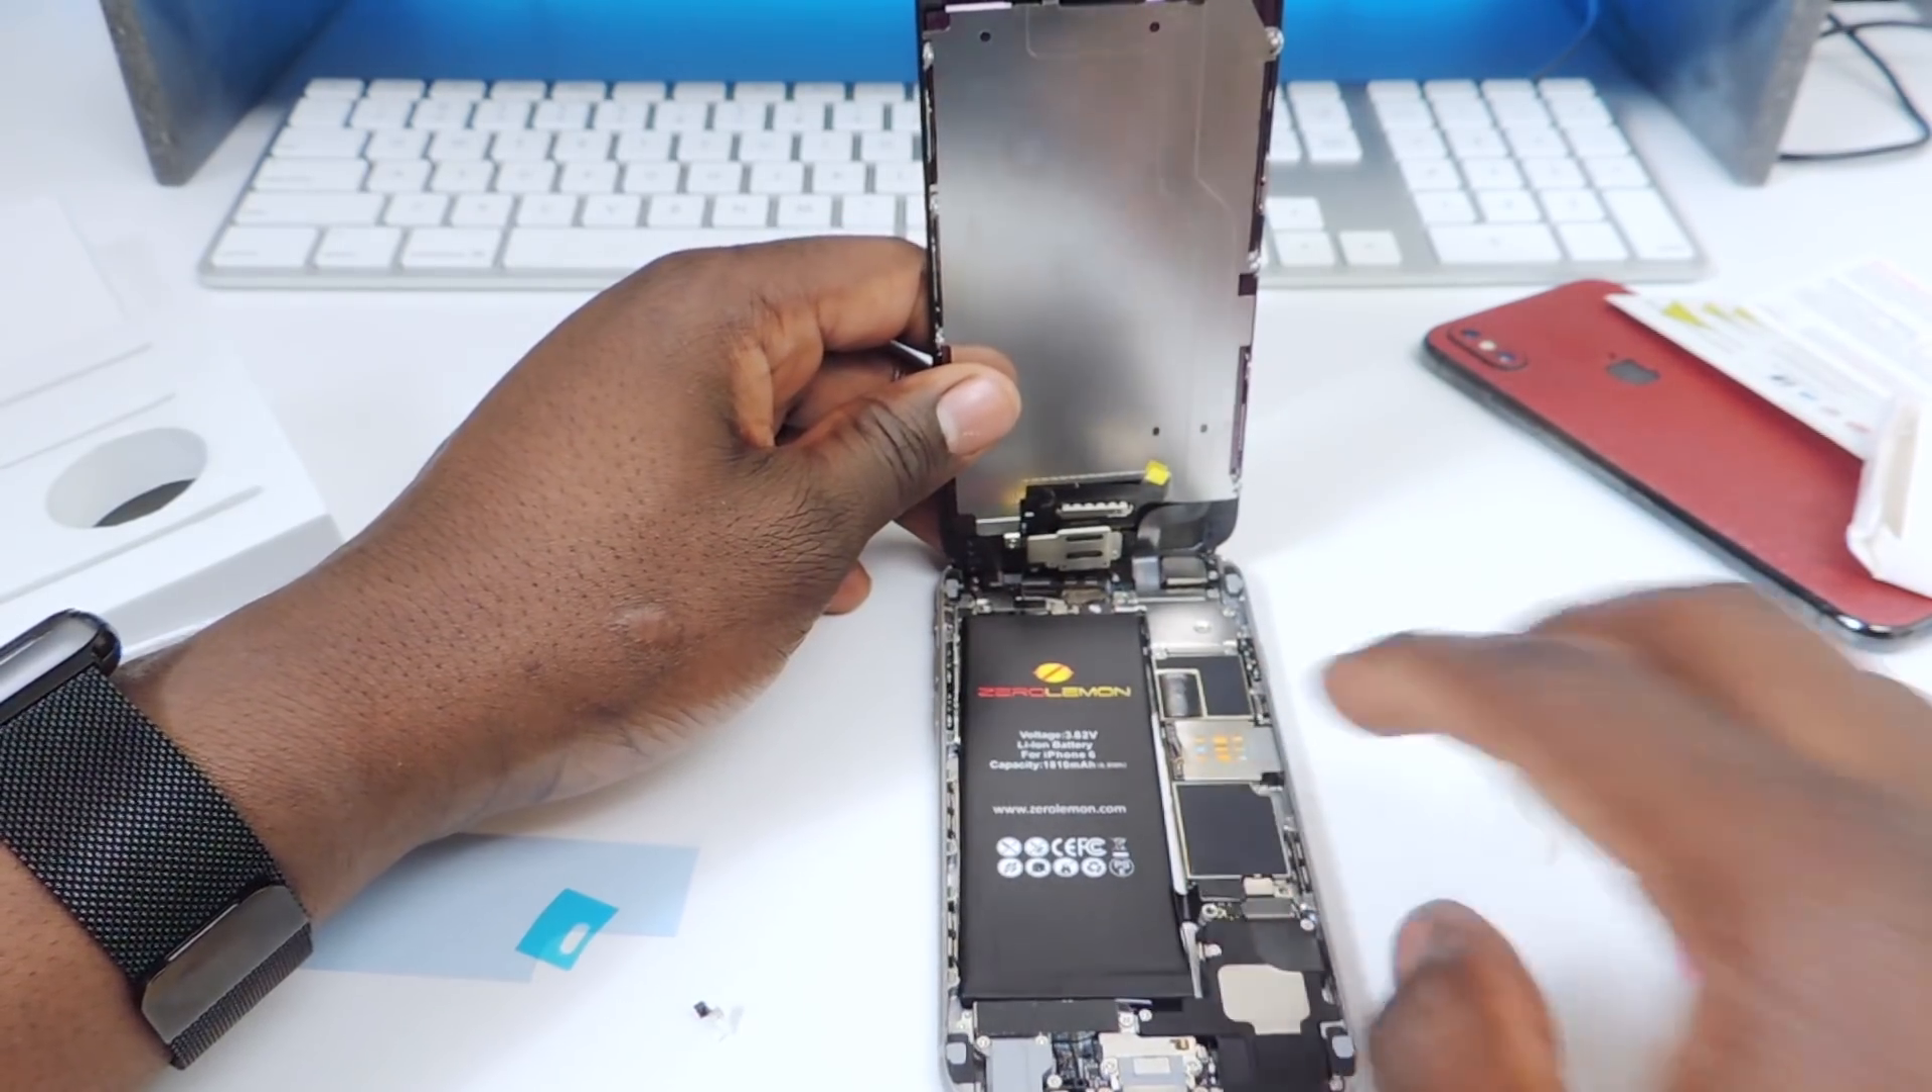Now we got our new battery in place.